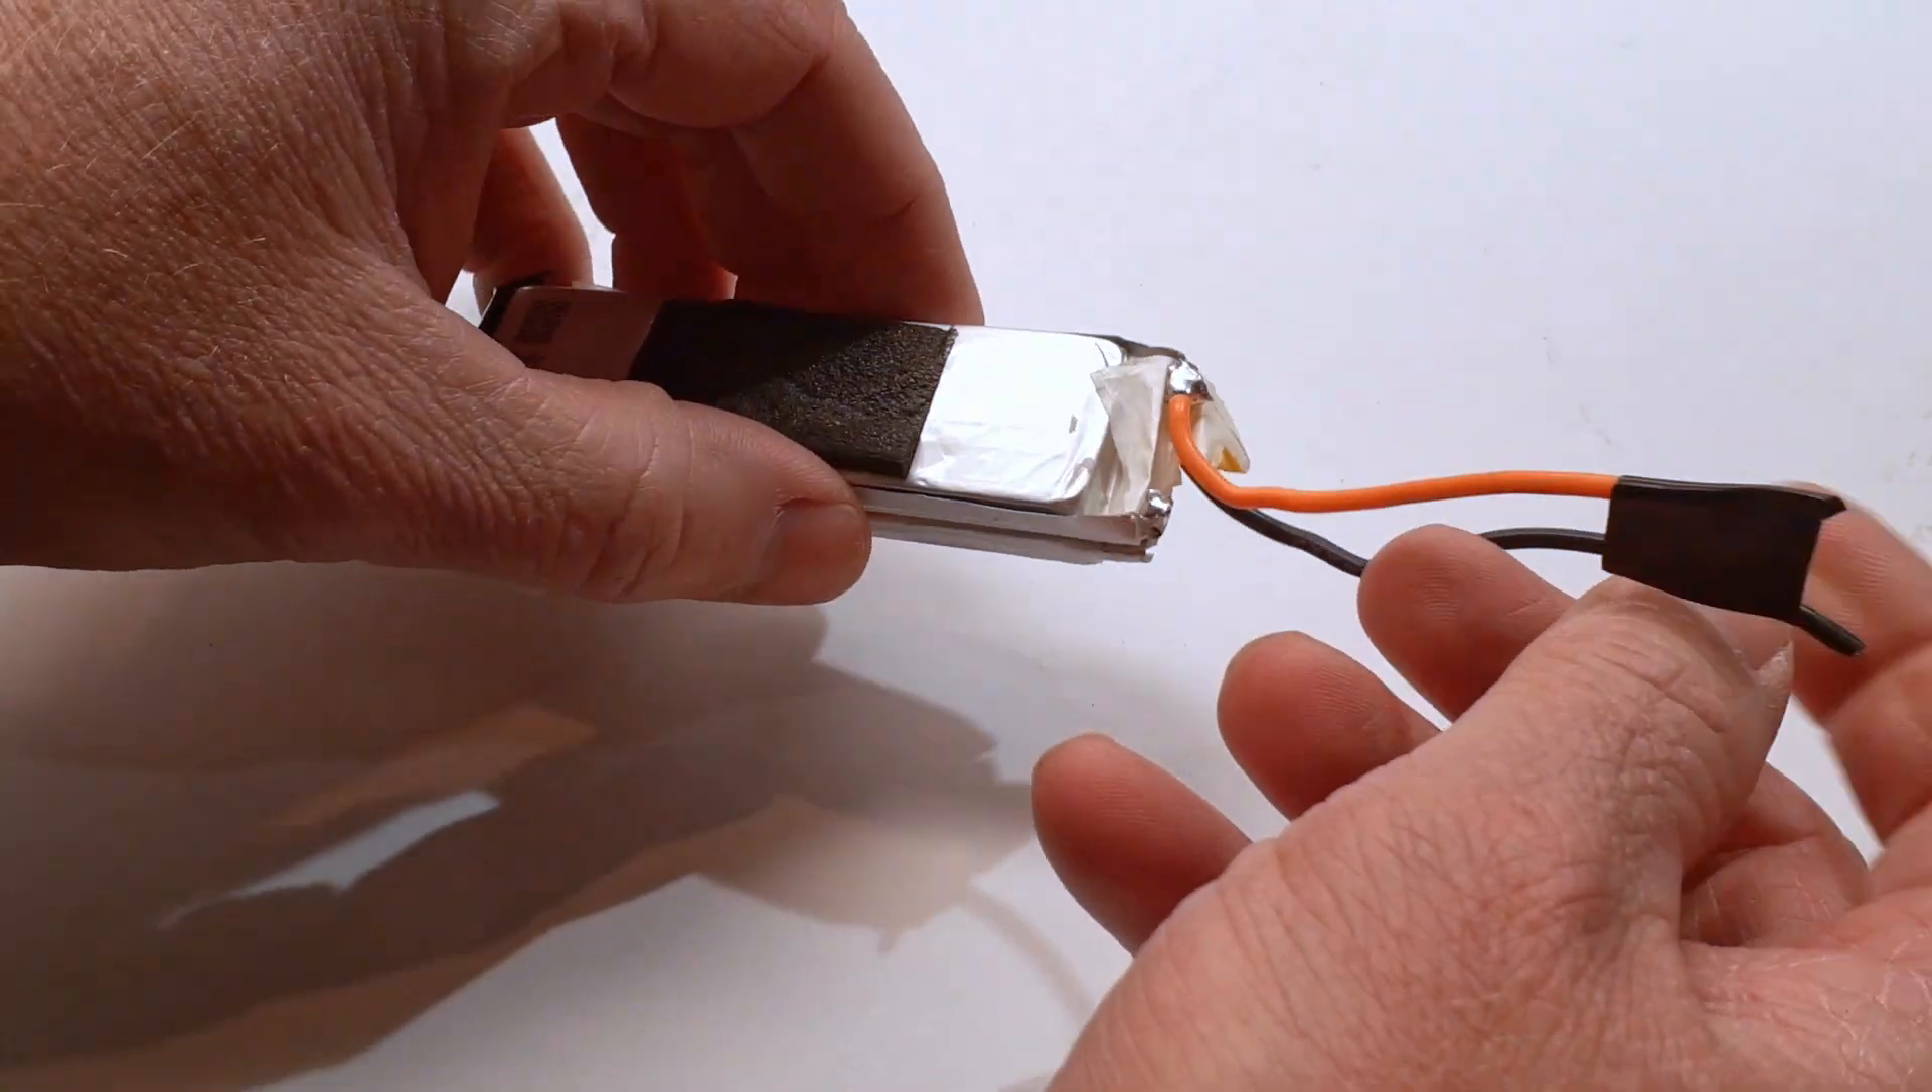So now what we're left with is just basically a battery with a, uh, a positive and a negative wire on there.